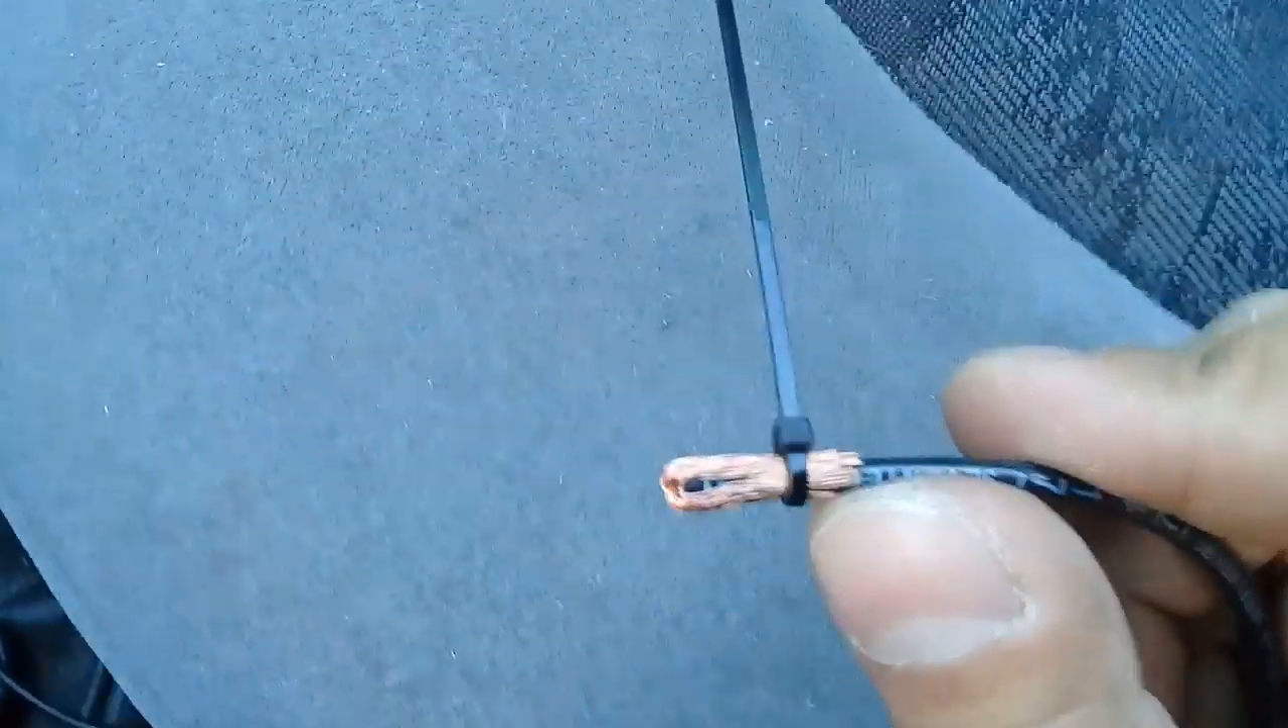Bueno ya he puesto lo que es el cincho o la cola de rata.